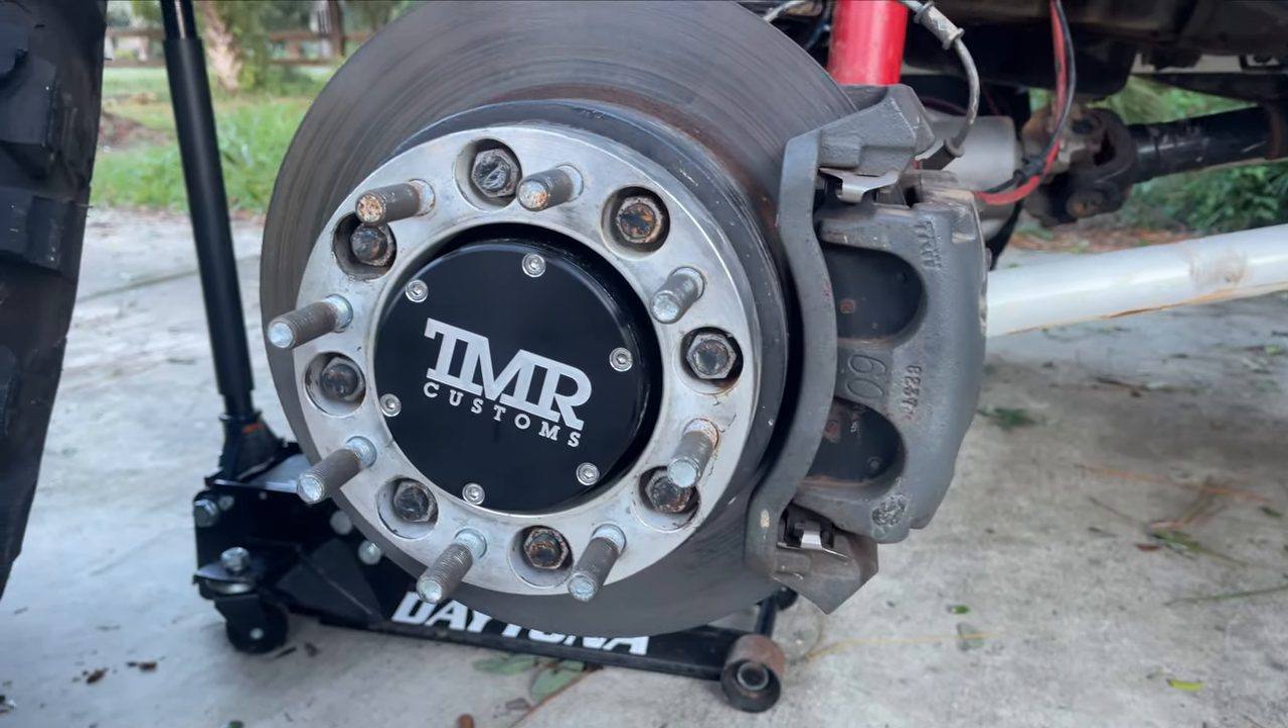Now that you have all of your bolts in time to put the wheel back on and then move over to the other side.